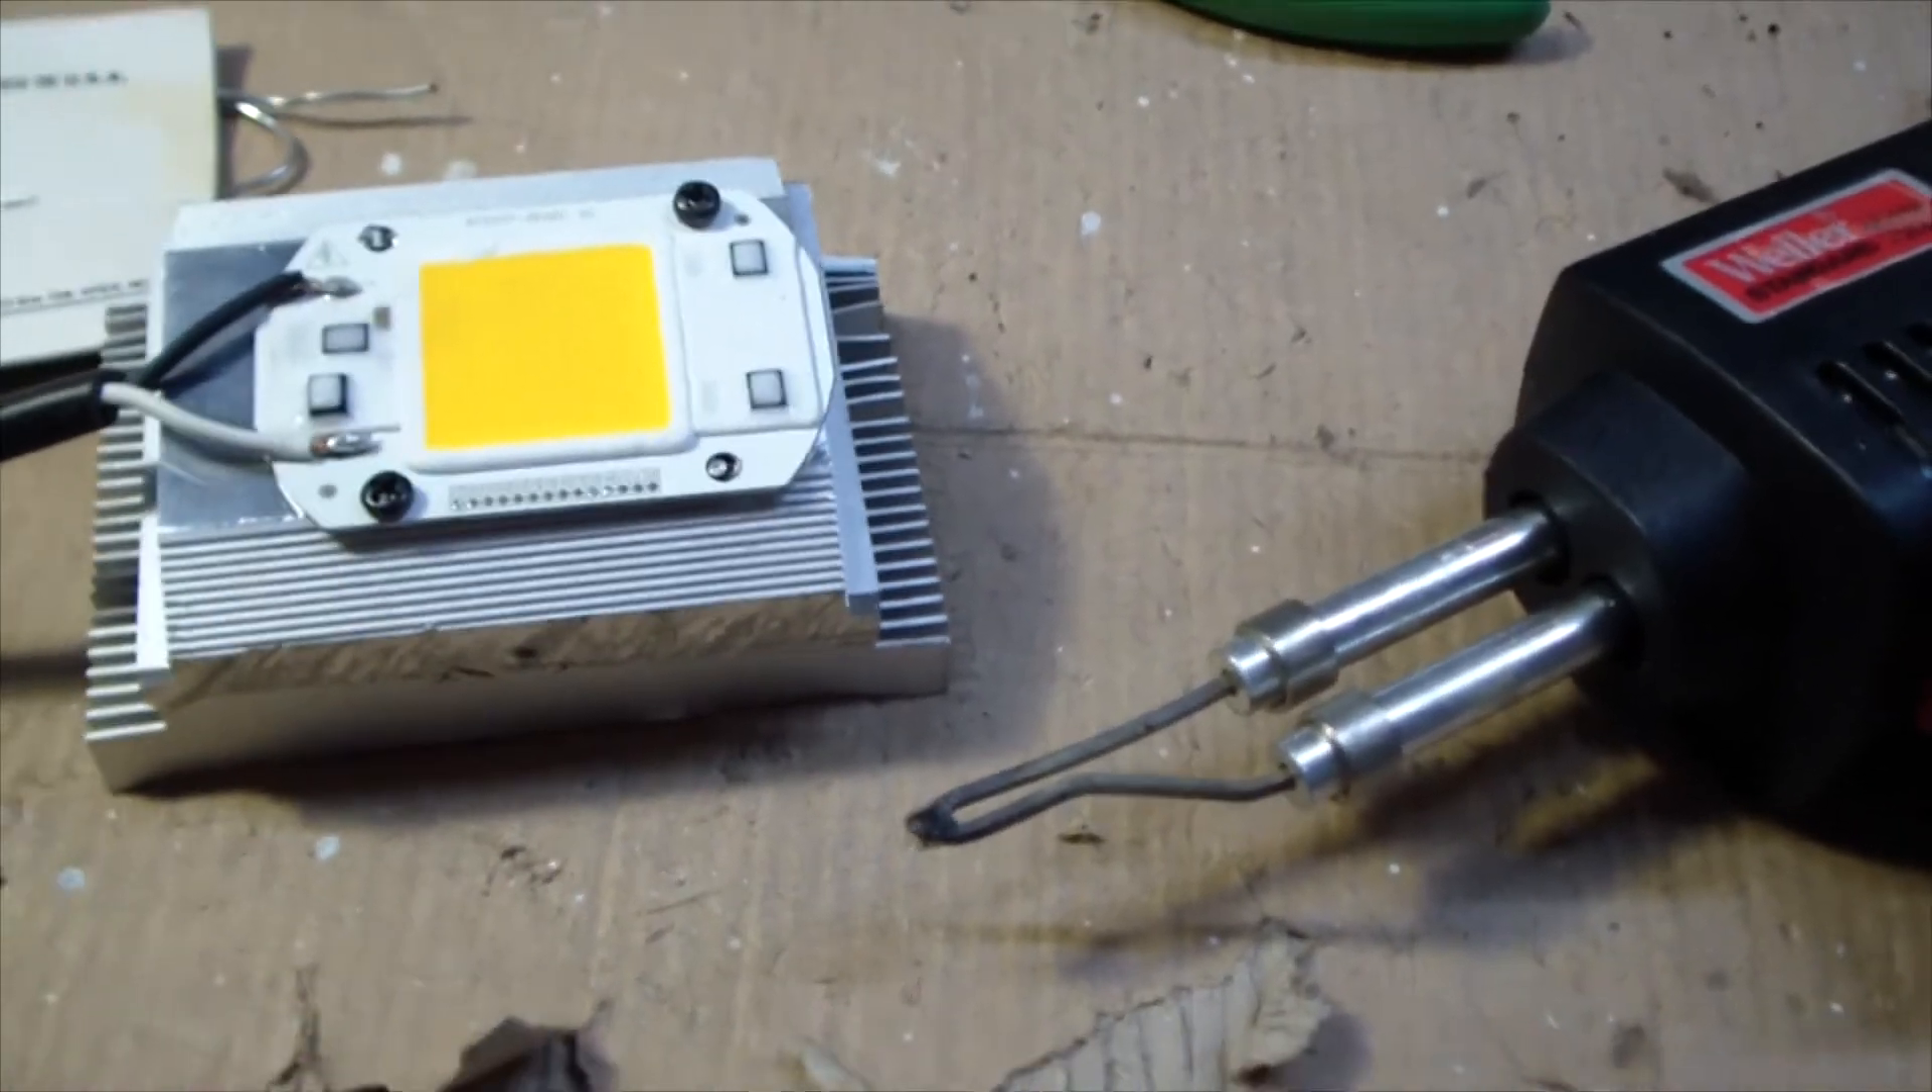I drilled some holes in the heat sink and screwed down the LED module to the heat sink.